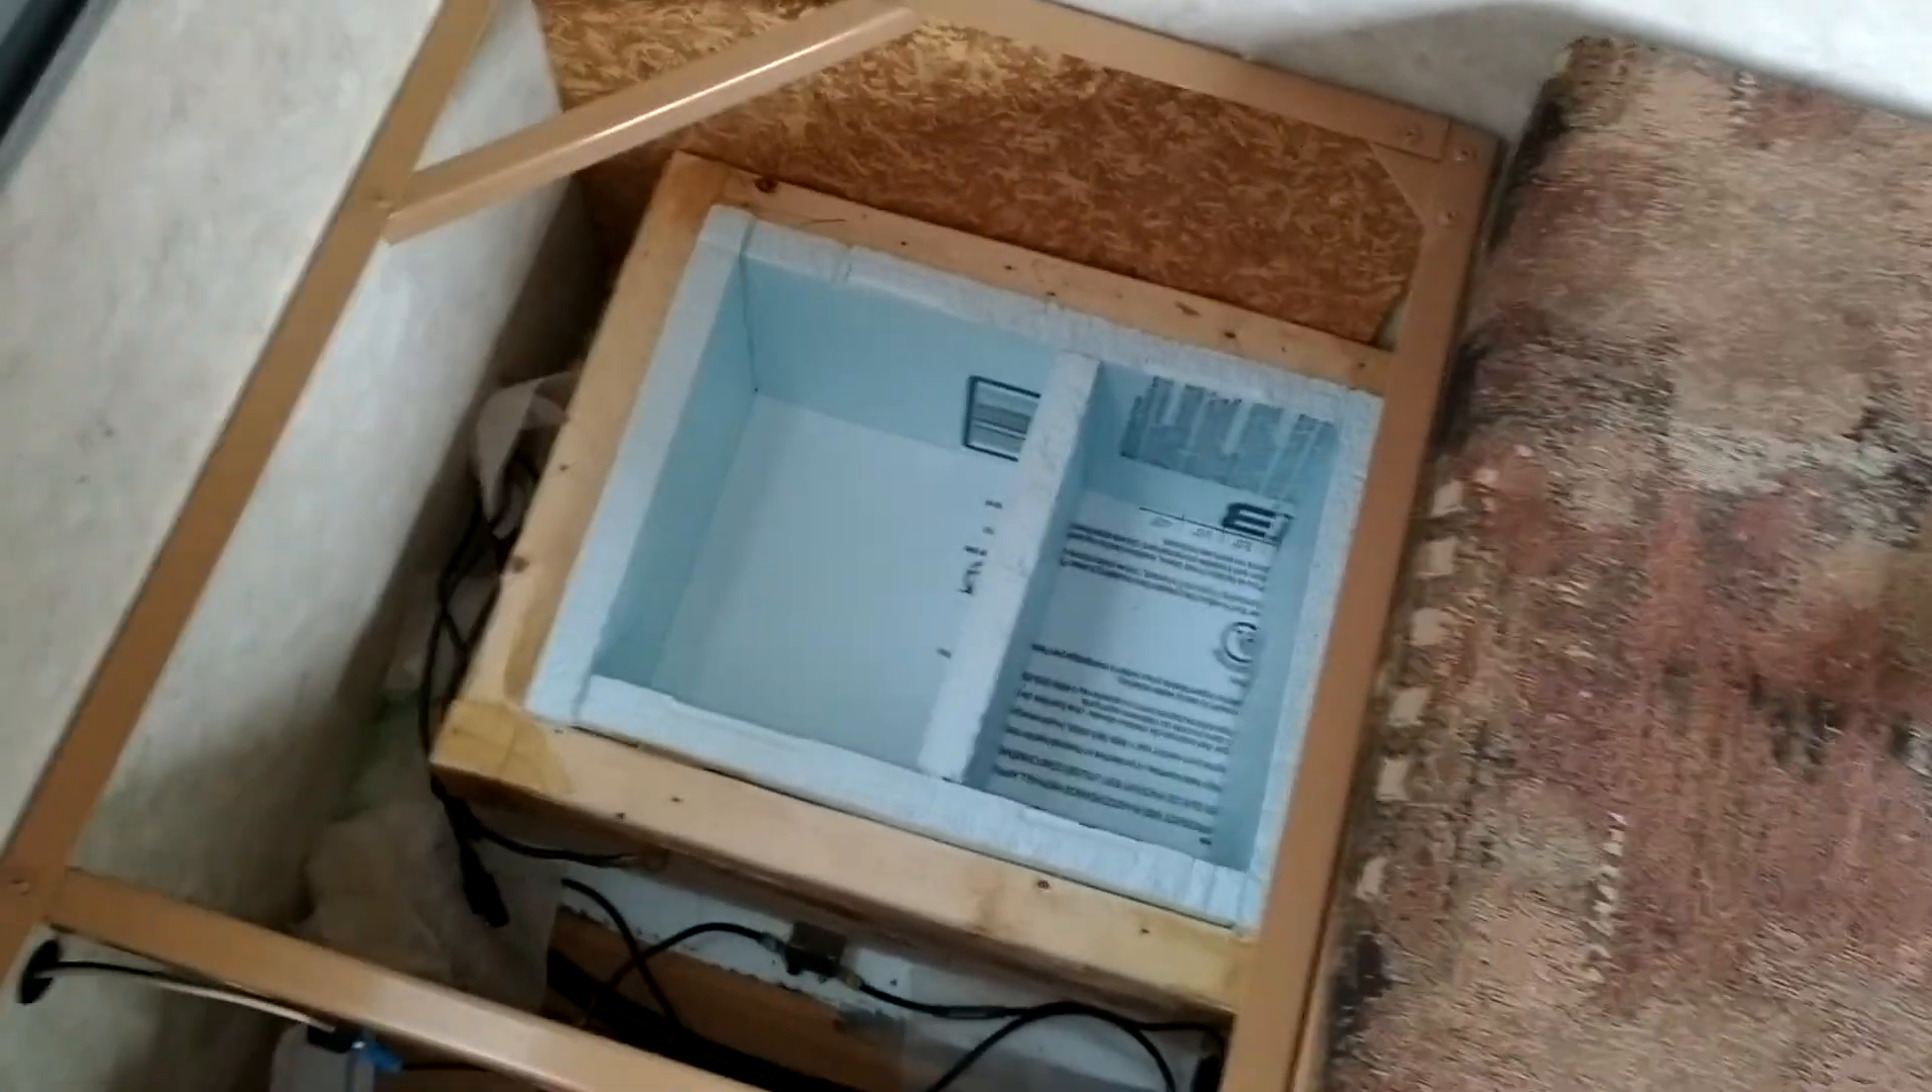So got all the uh got the two batteries out that's what it looks like when they're out.